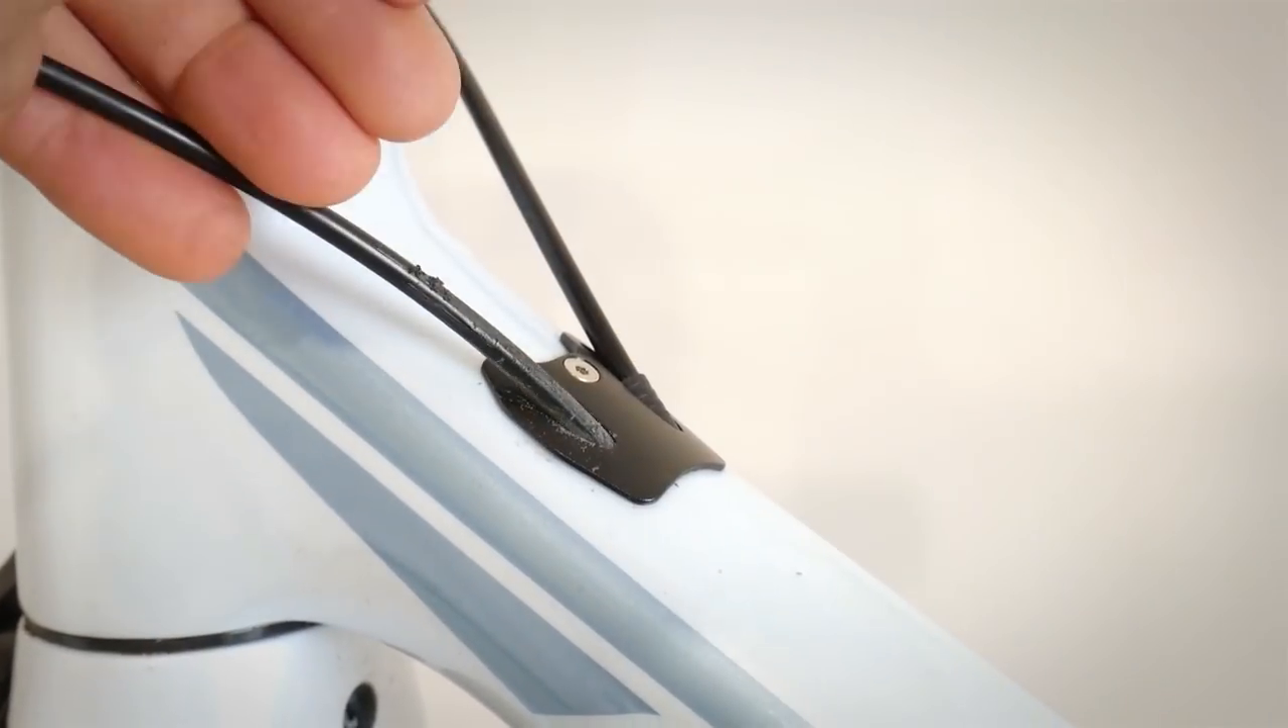The second complication from this rattling is that the housing is actually rubbing against this insert here and I'm not sure how many miles on the rough roads this would make.